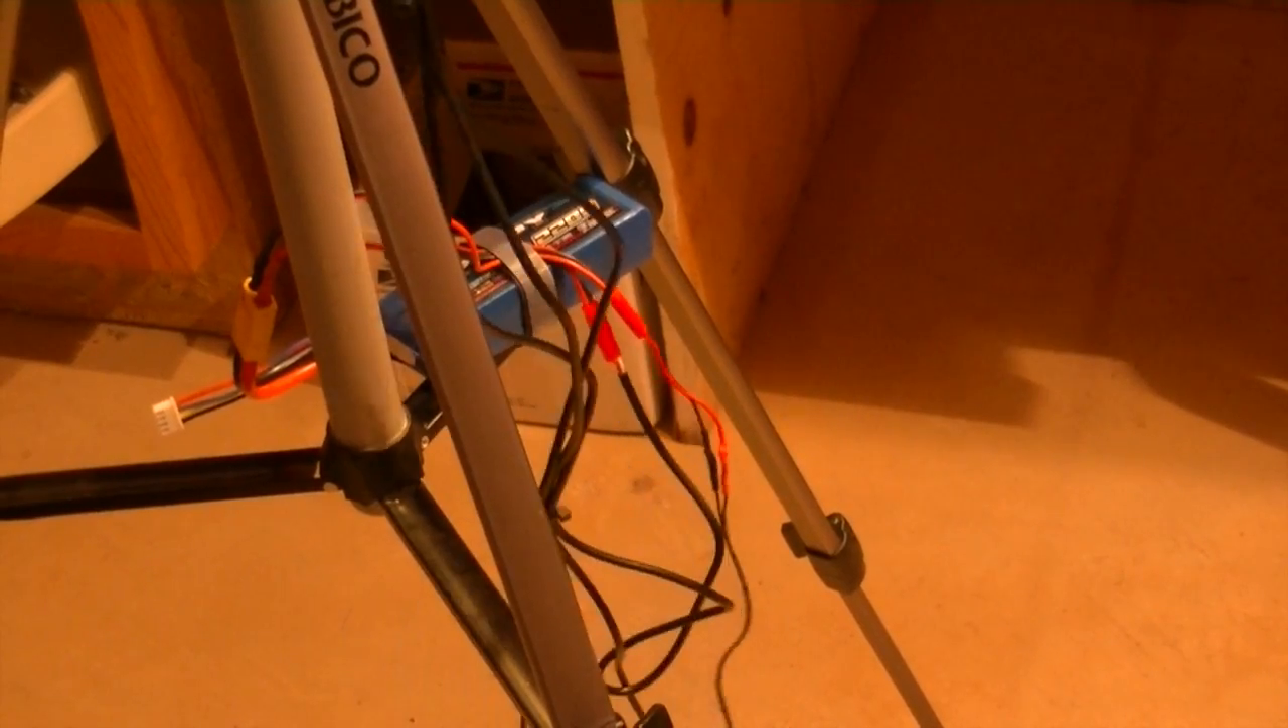And then I just have the battery strapped to one of the legs here.